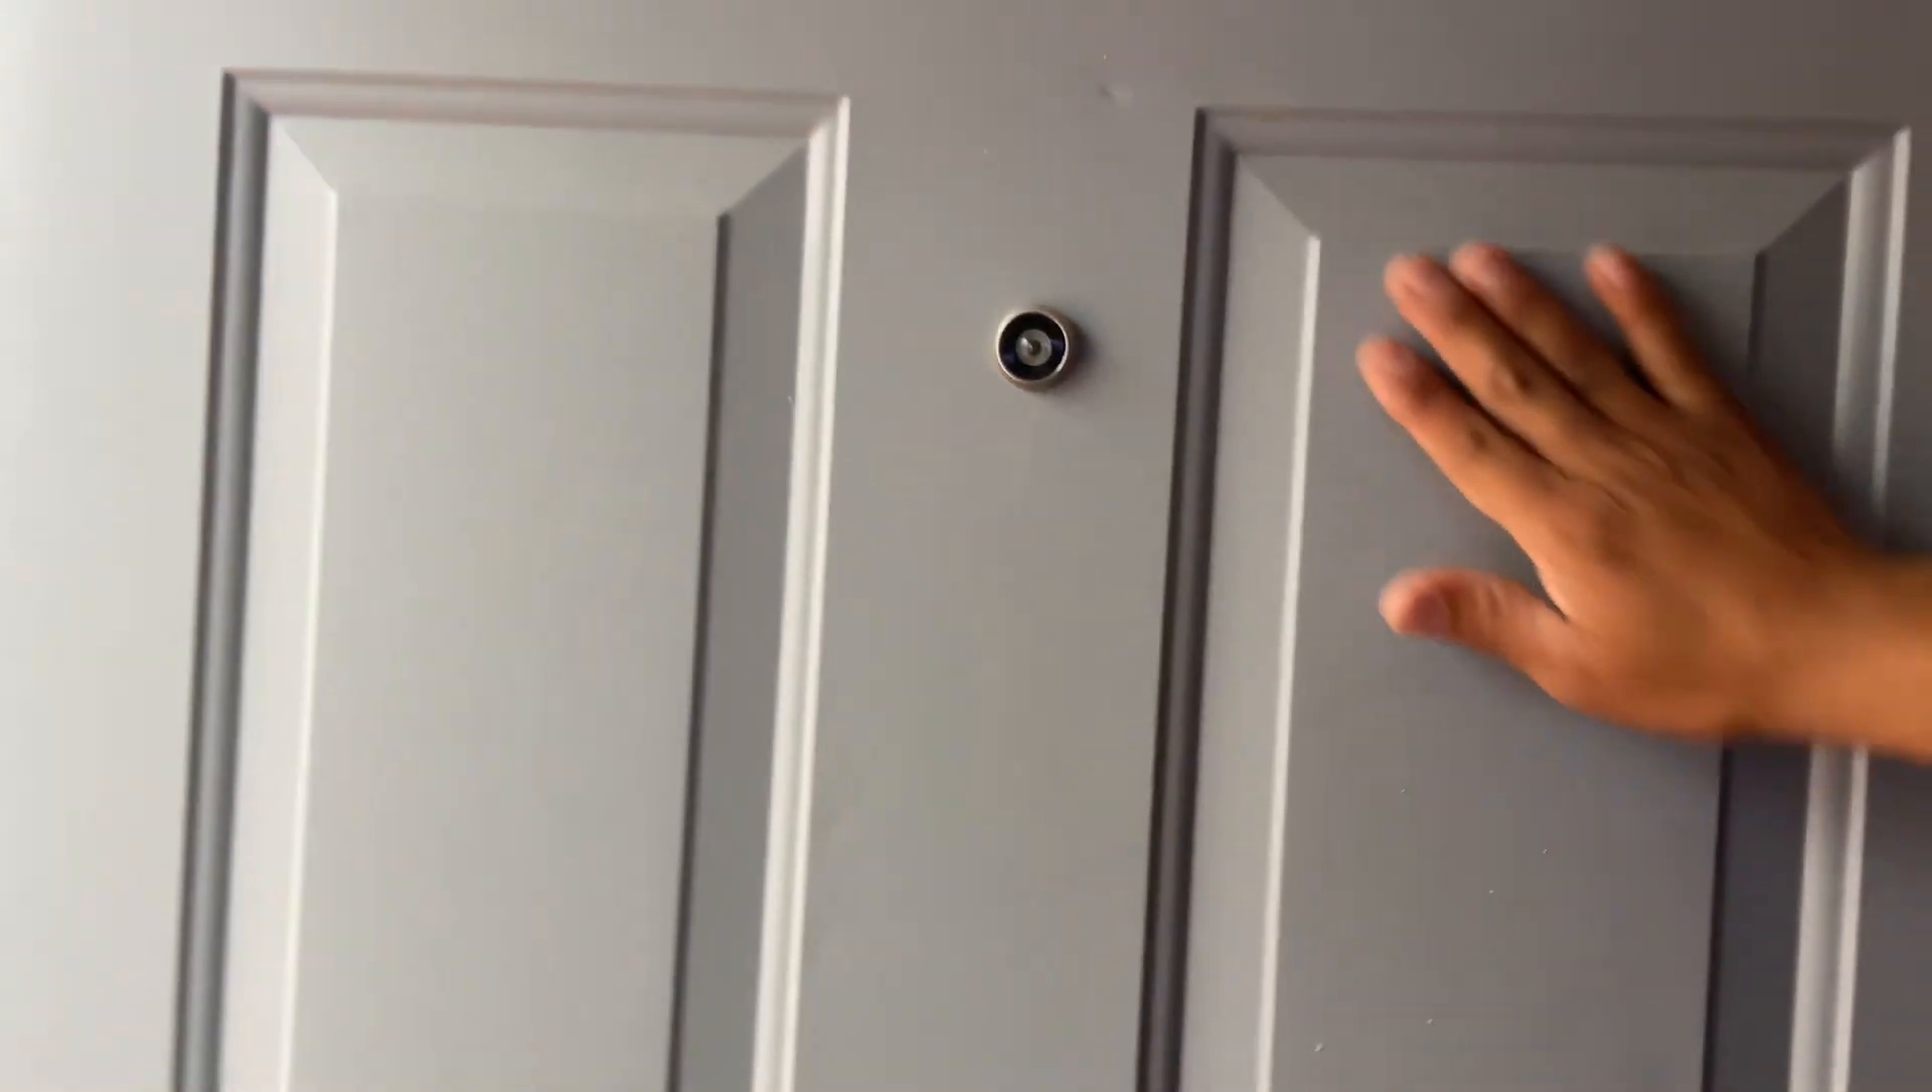Y, listo, miren, ahí quedó instalado, el mirador en la puerta.